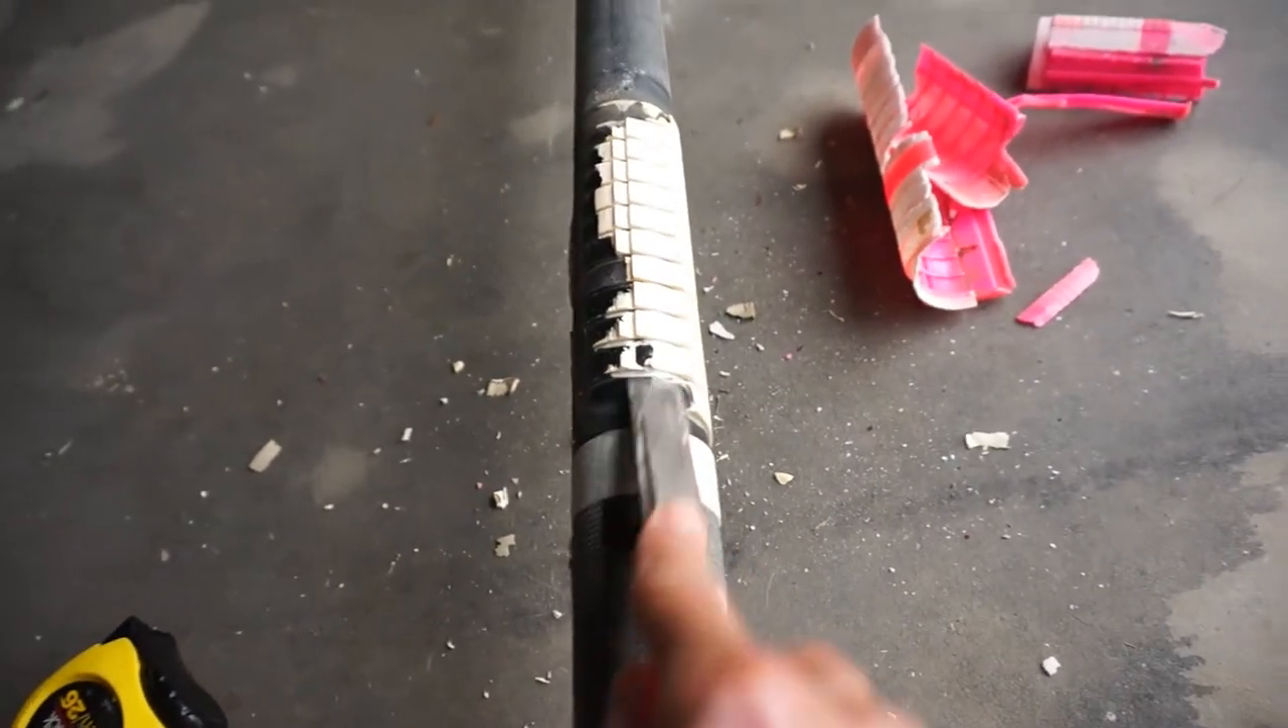So i've got the sleeve off now i've just got to just keep chipping away the old epoxy.